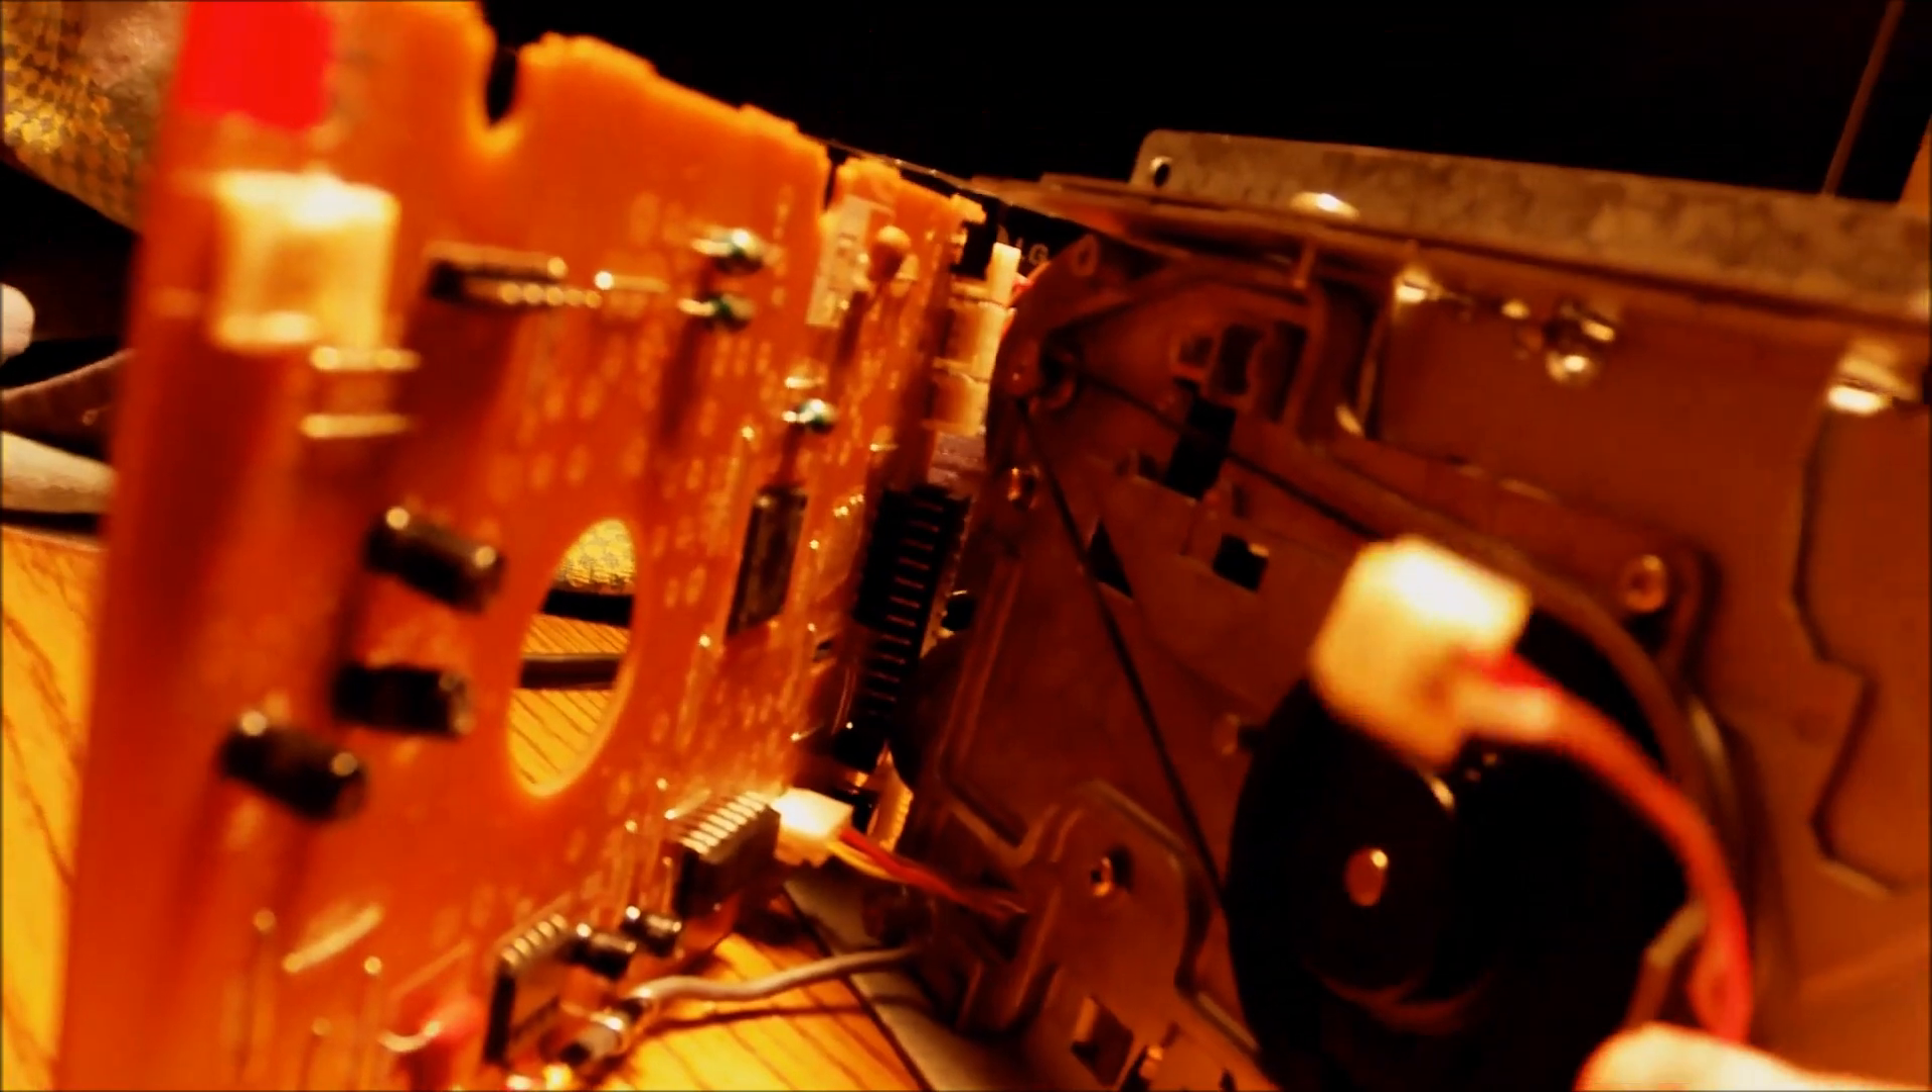We have half opened the controller board so we can work underneath.